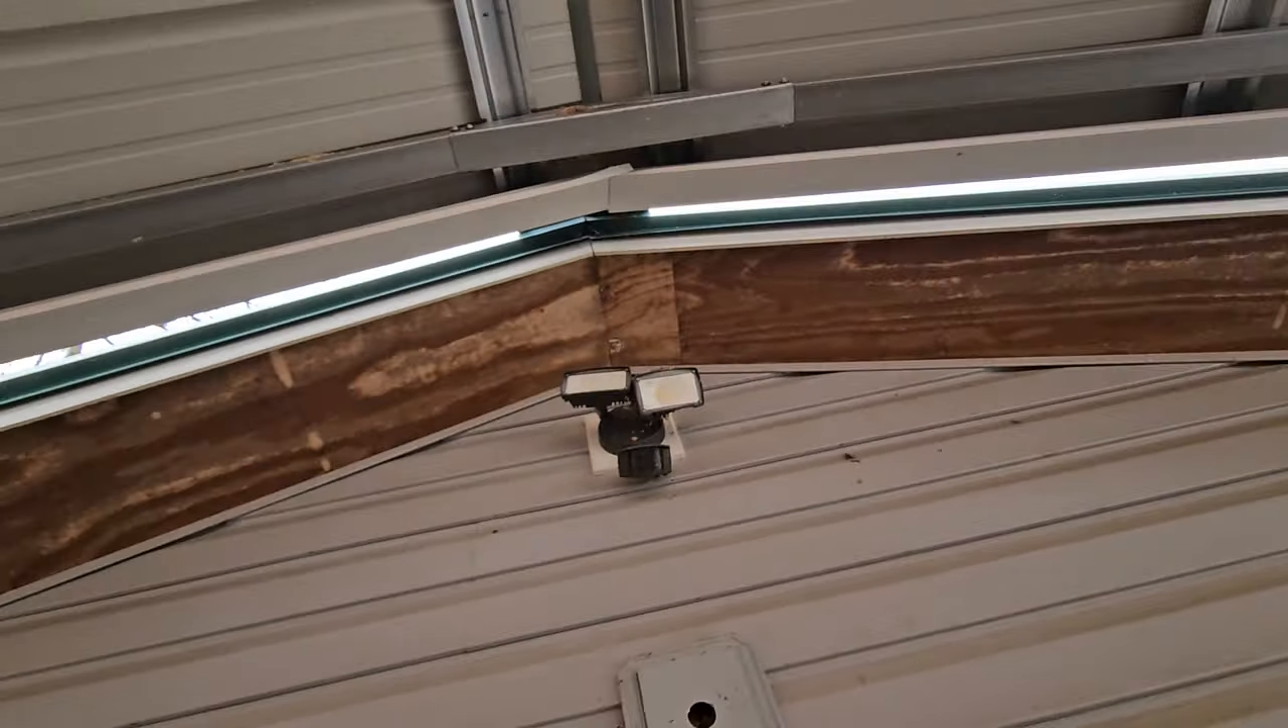This carport goes right up to the shop that i built but there is that little gap.